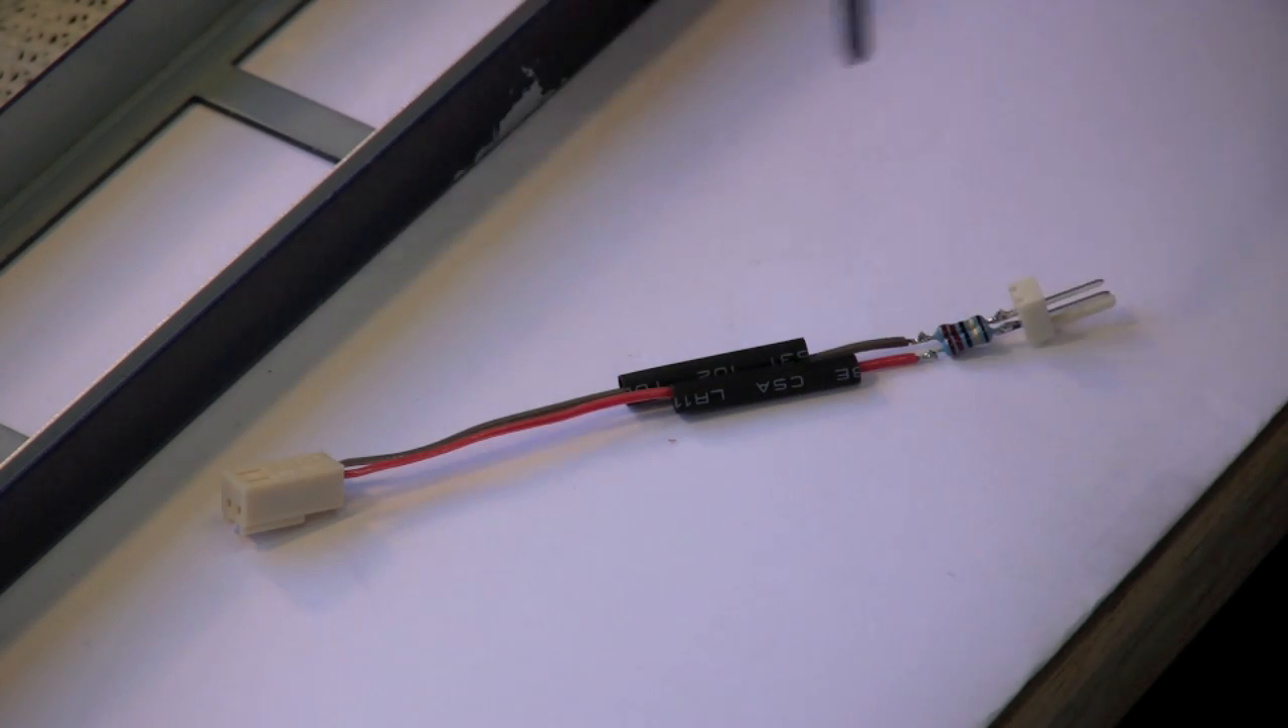You can see very clearly what I've done, I've got a female connector on one end, male connector on the other.